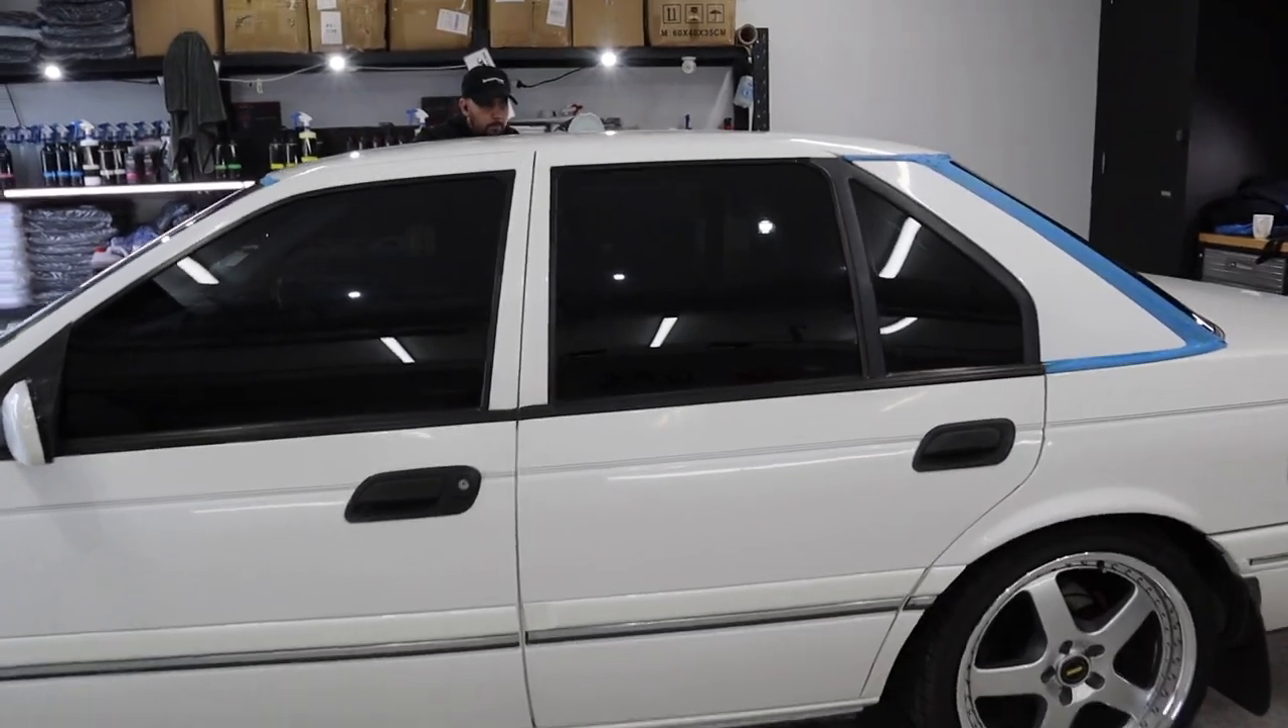Tints are all done, nice and blacked out, looks a bit darker on camera than what it actually is.